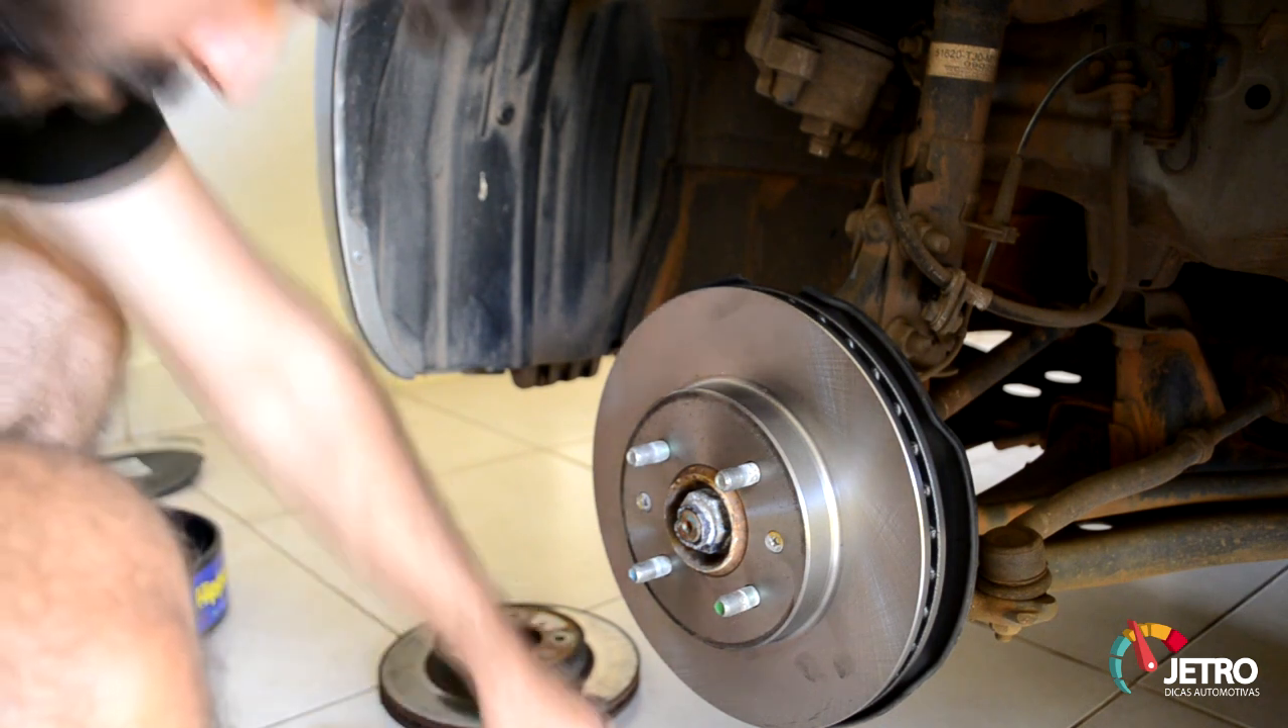Então botamos disco no lugar aqui pessoal.